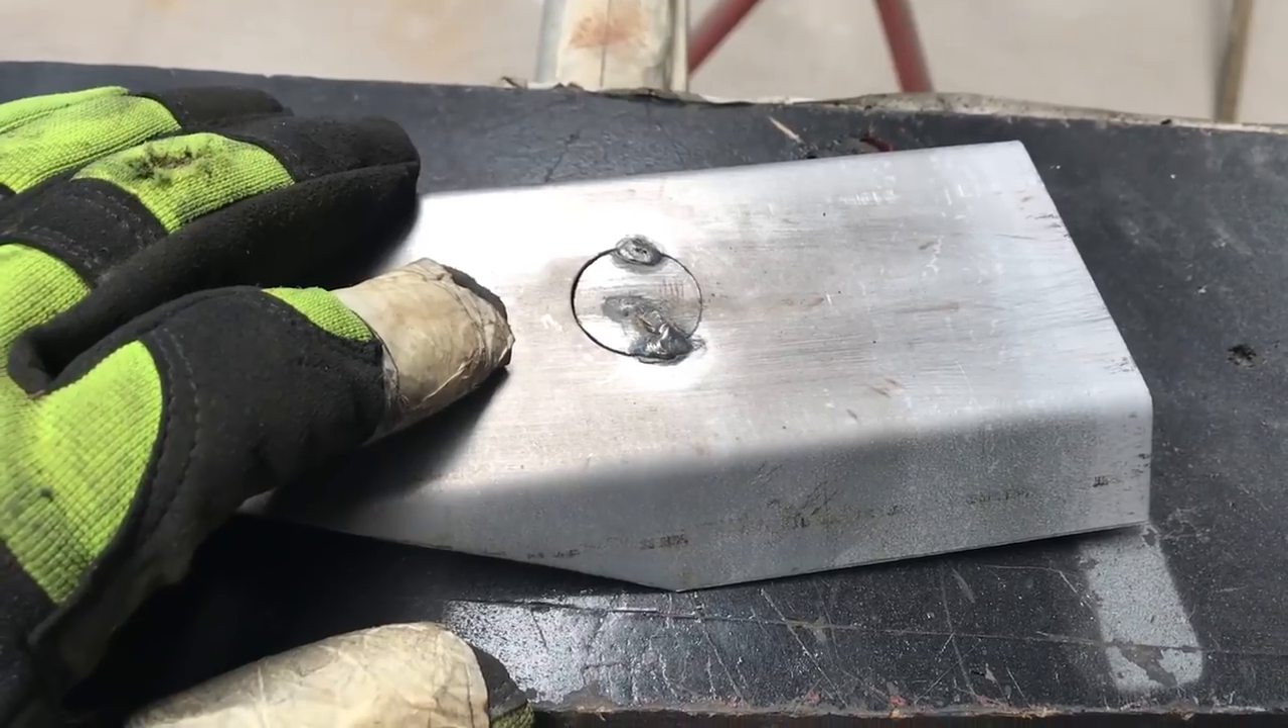So I've done the two tacks opposite each other.